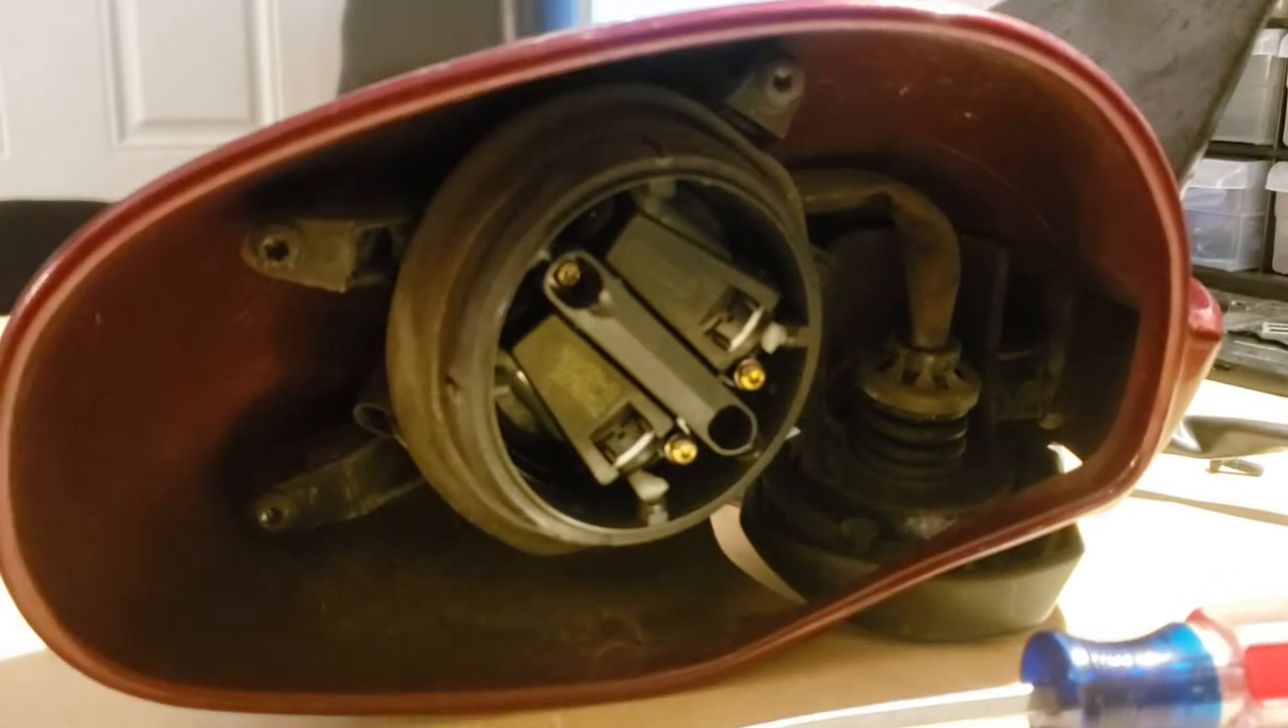There's three more of those t20 torx bolts in here so we just have to pop each of those off.